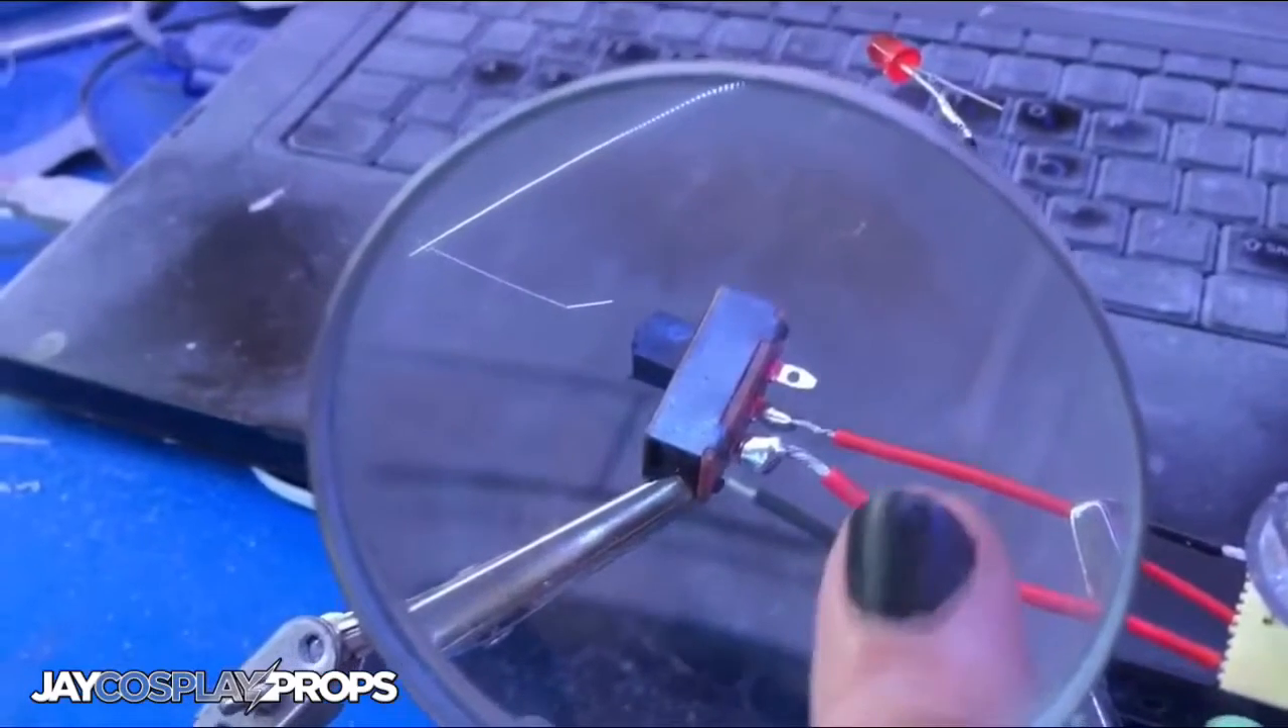Here we are with our first little switch soldered up.